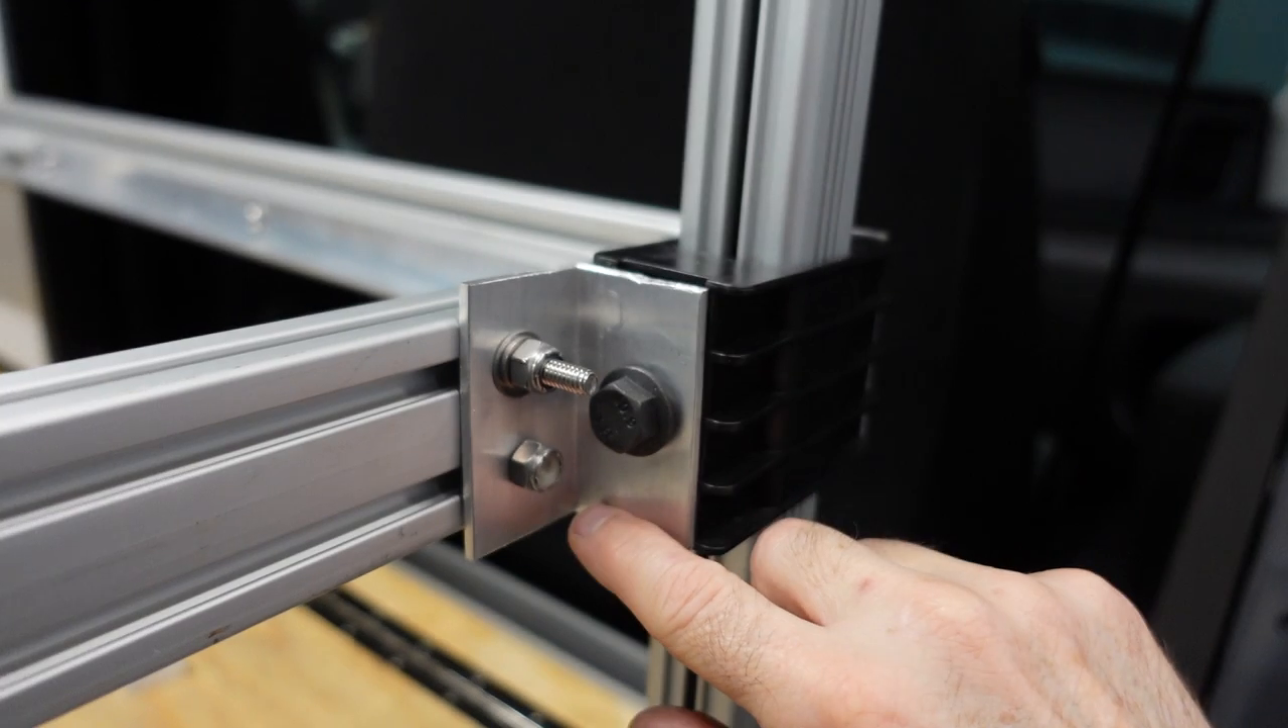We just used a piece of aluminum angle bolted through through the bed frame.